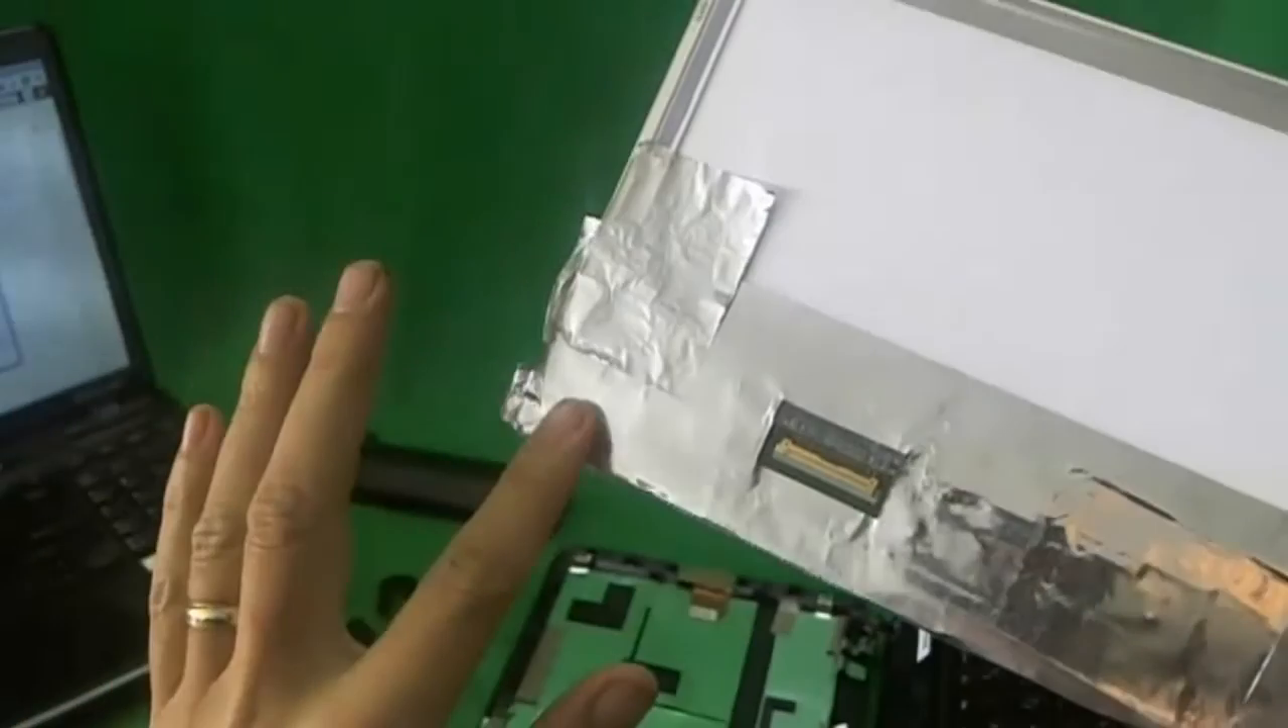So now we have the screen free.